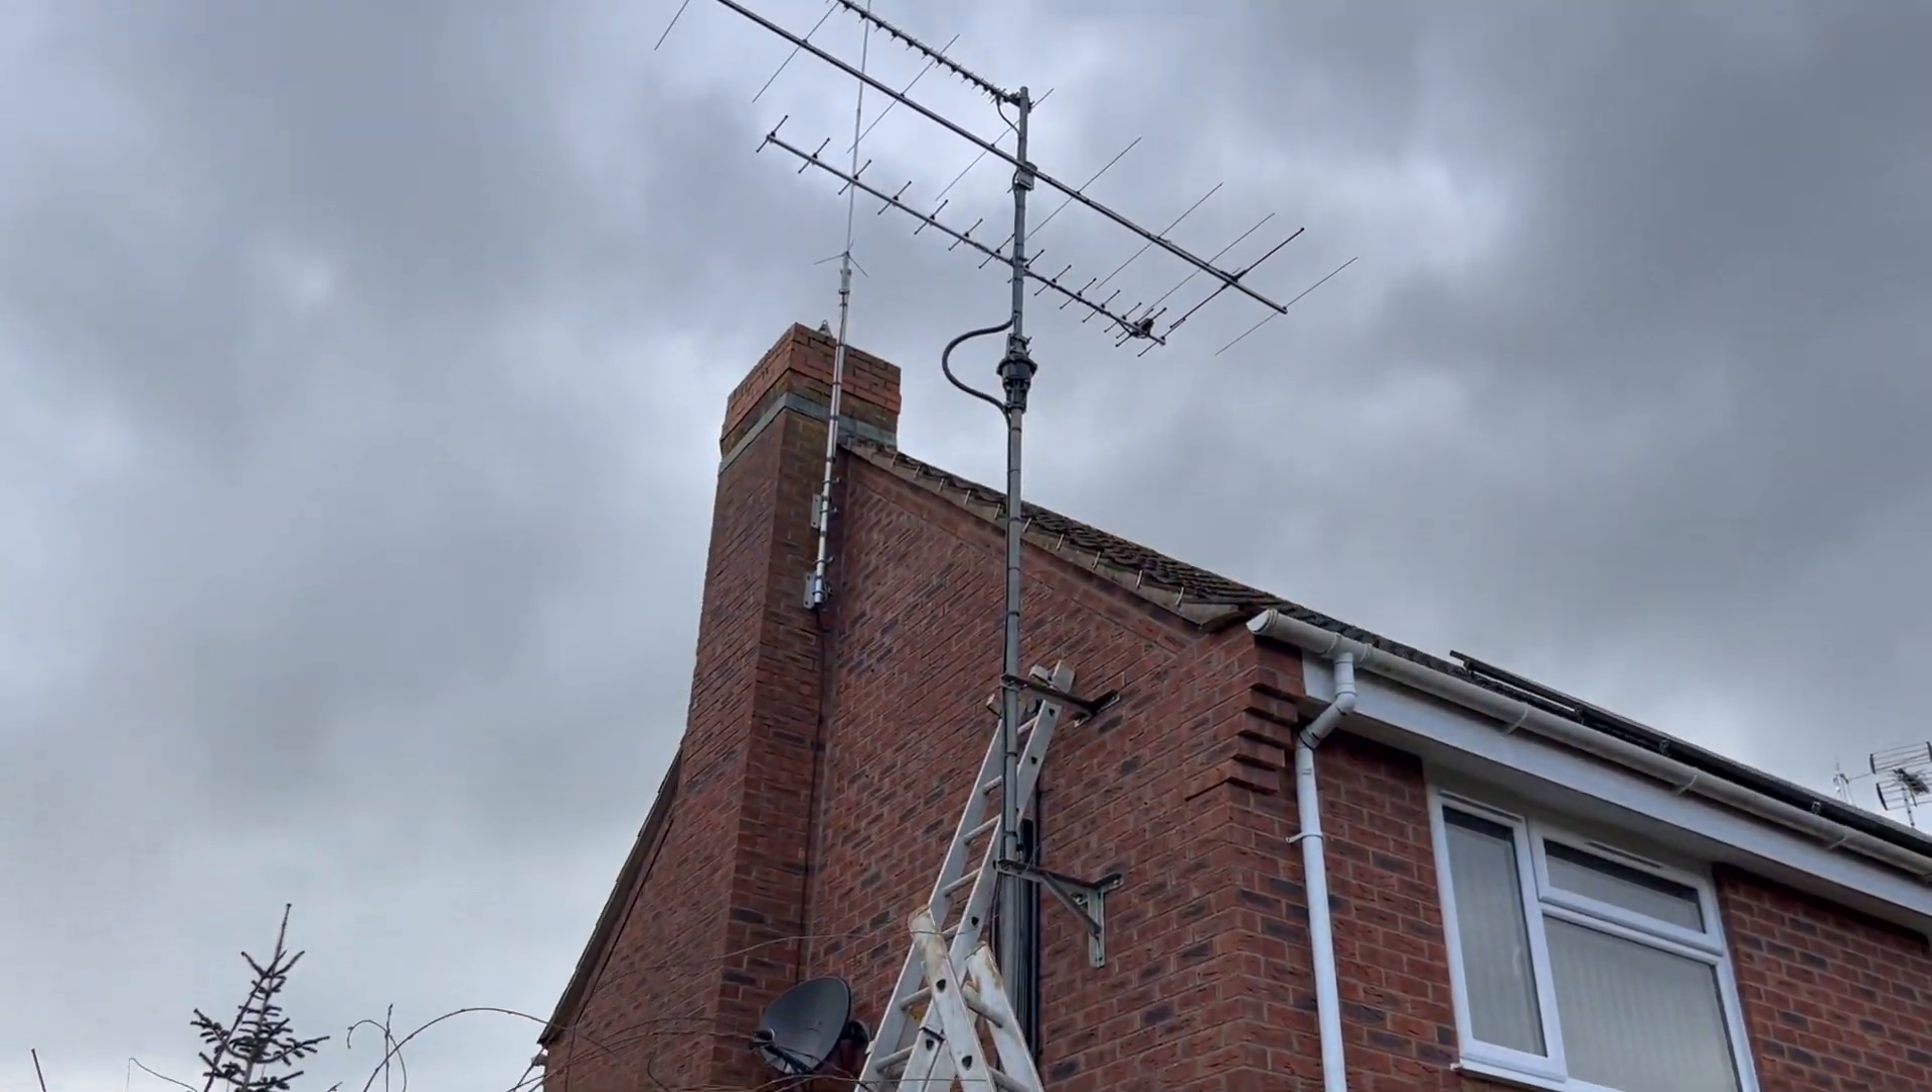Okay, so the pole is up with the antennas on.